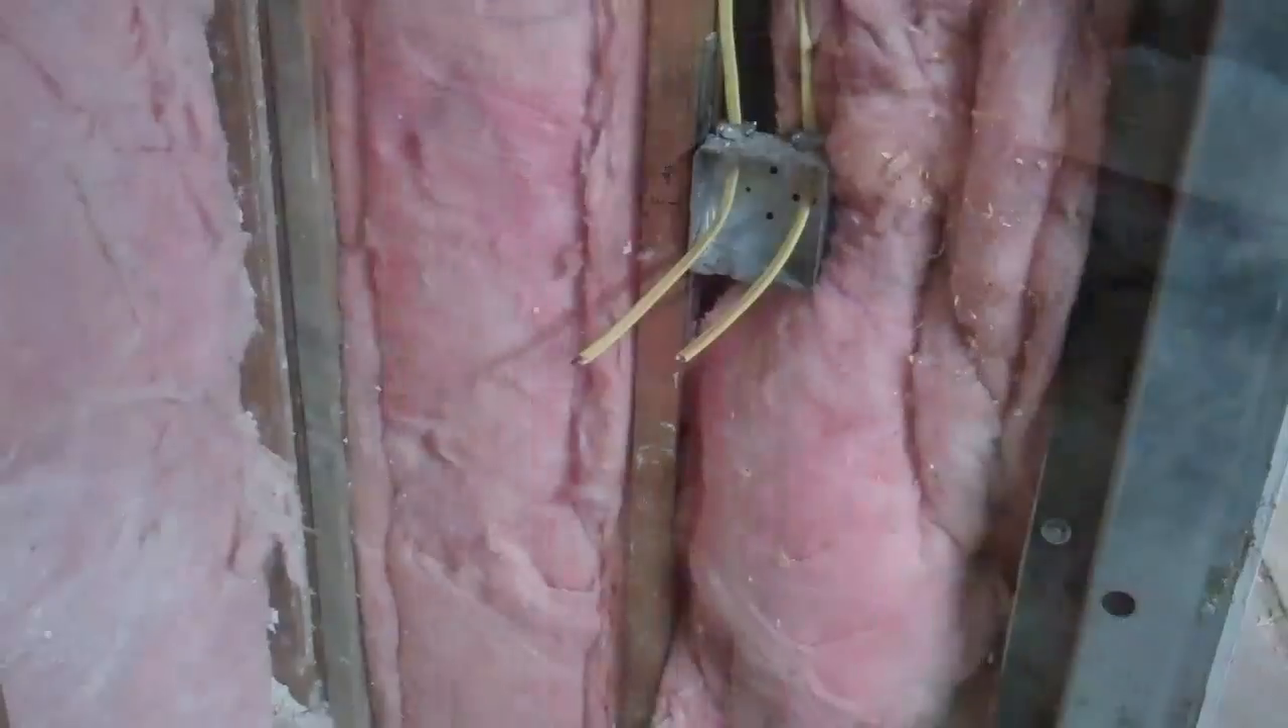Yeah, I got all of the 110 volt plug sockets wired except this one.